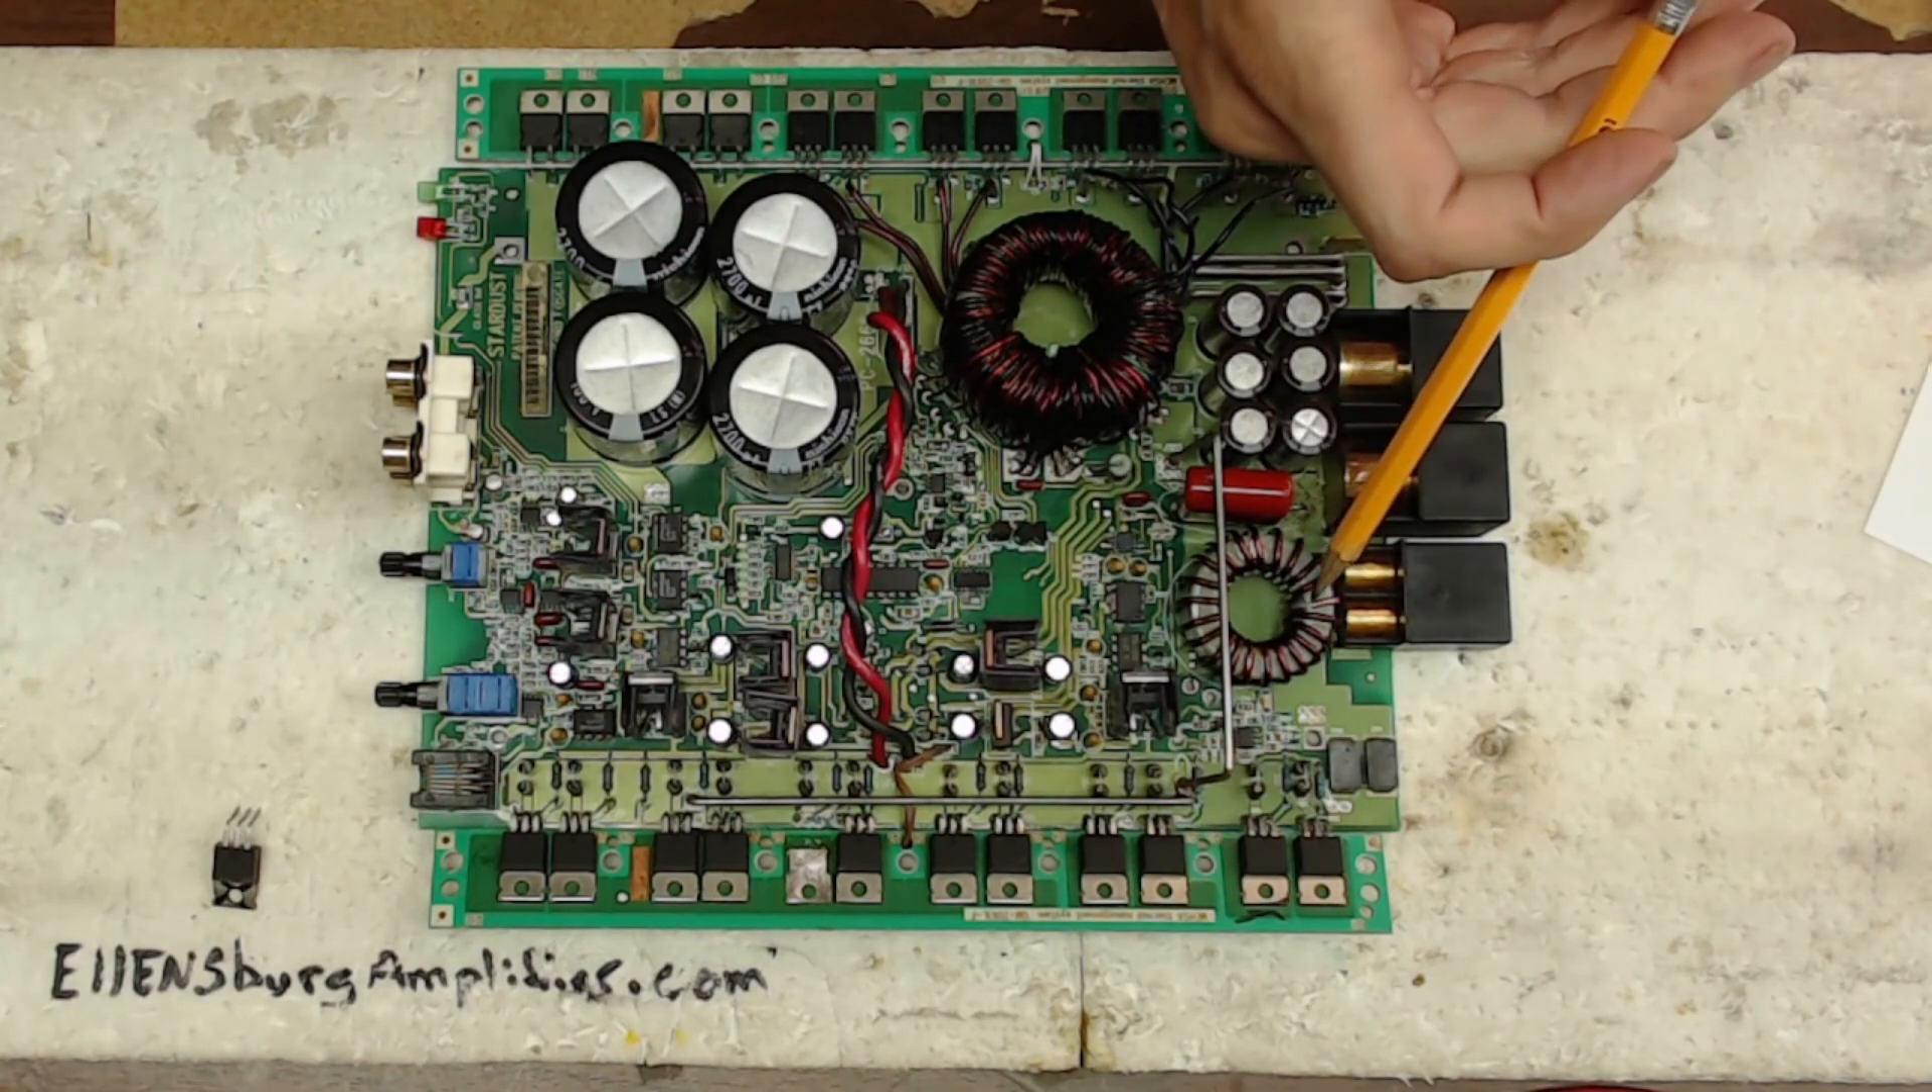I got the output inductor wound back around in its proper place and soldered back in place.